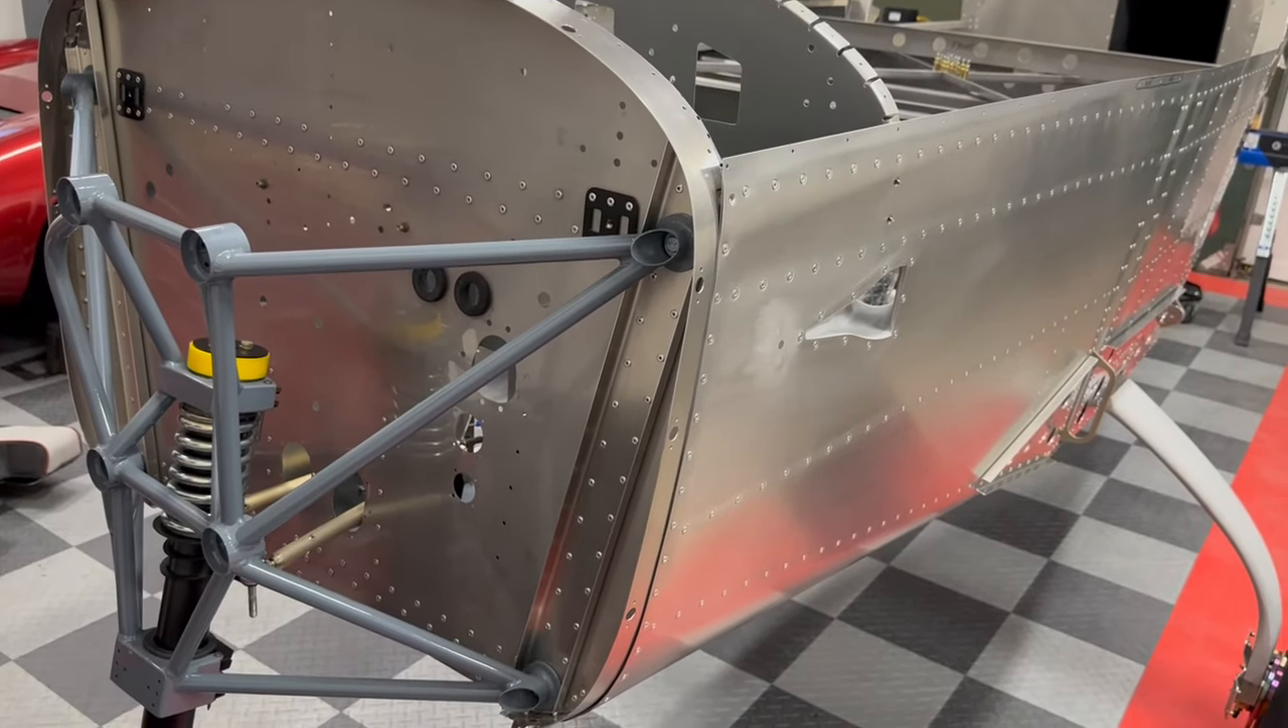I just have the motor mount nose gear temporarily mounted. They'll be coming off.